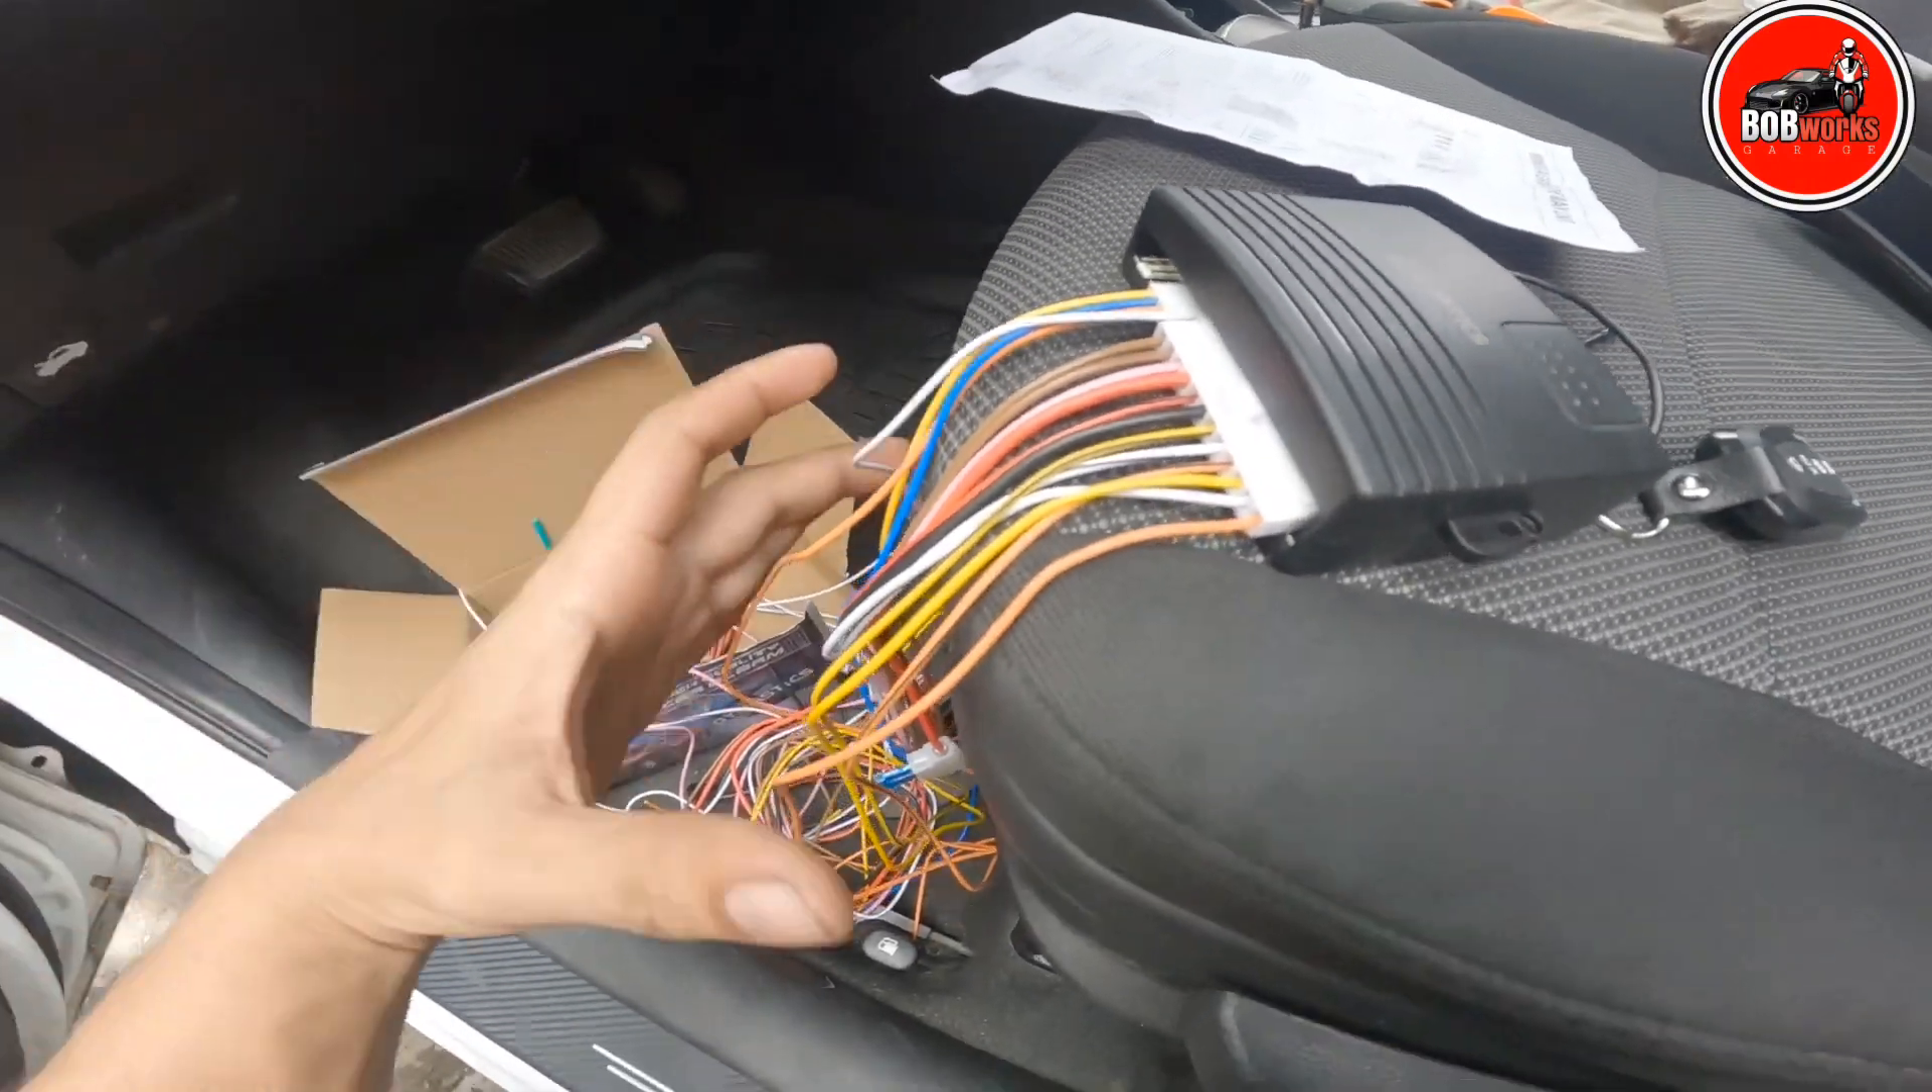So, kinabit ko na yung wire dito sa module.